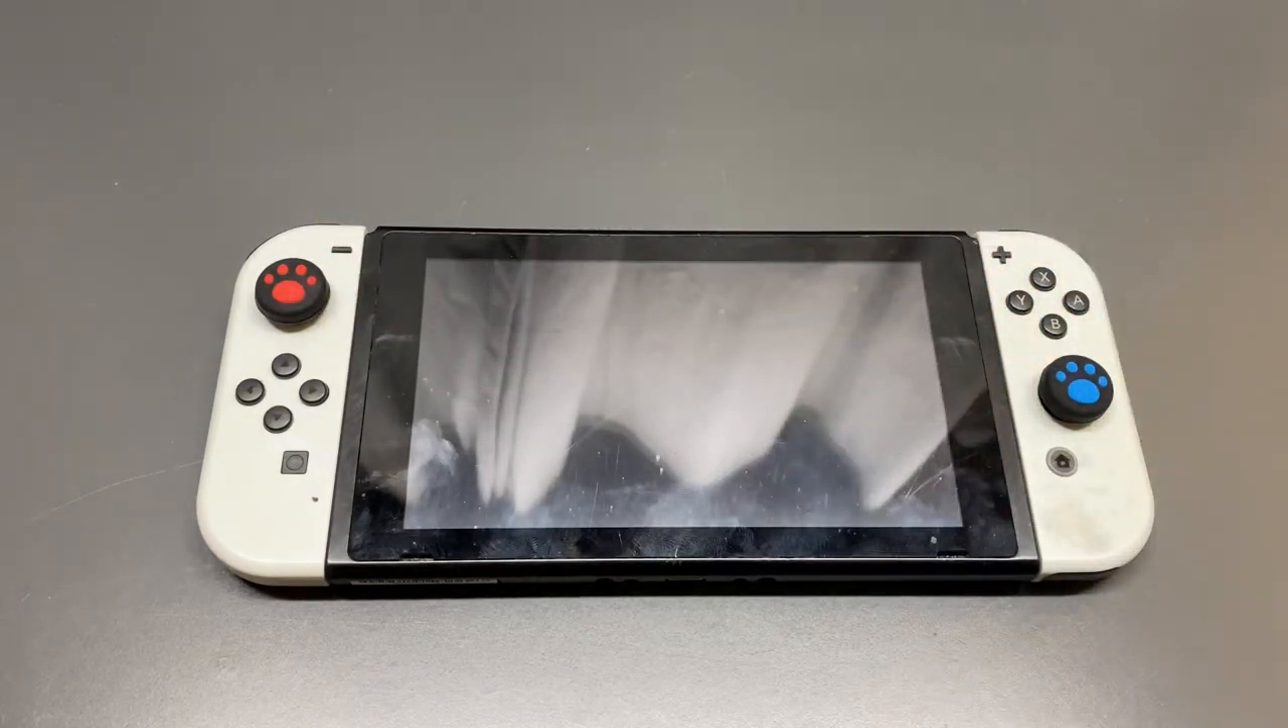As you can see we've gone ahead here and installed these joy -con thumb grip covers.